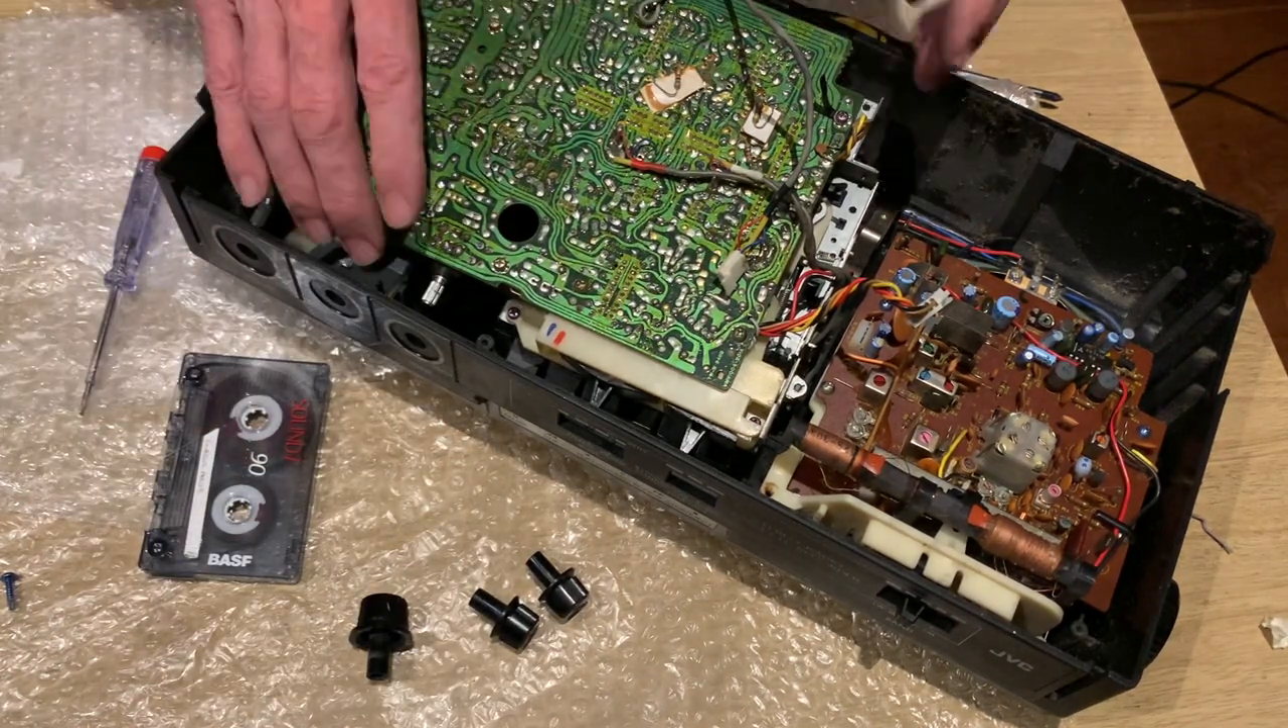Okay, so we've removed the knobs there.